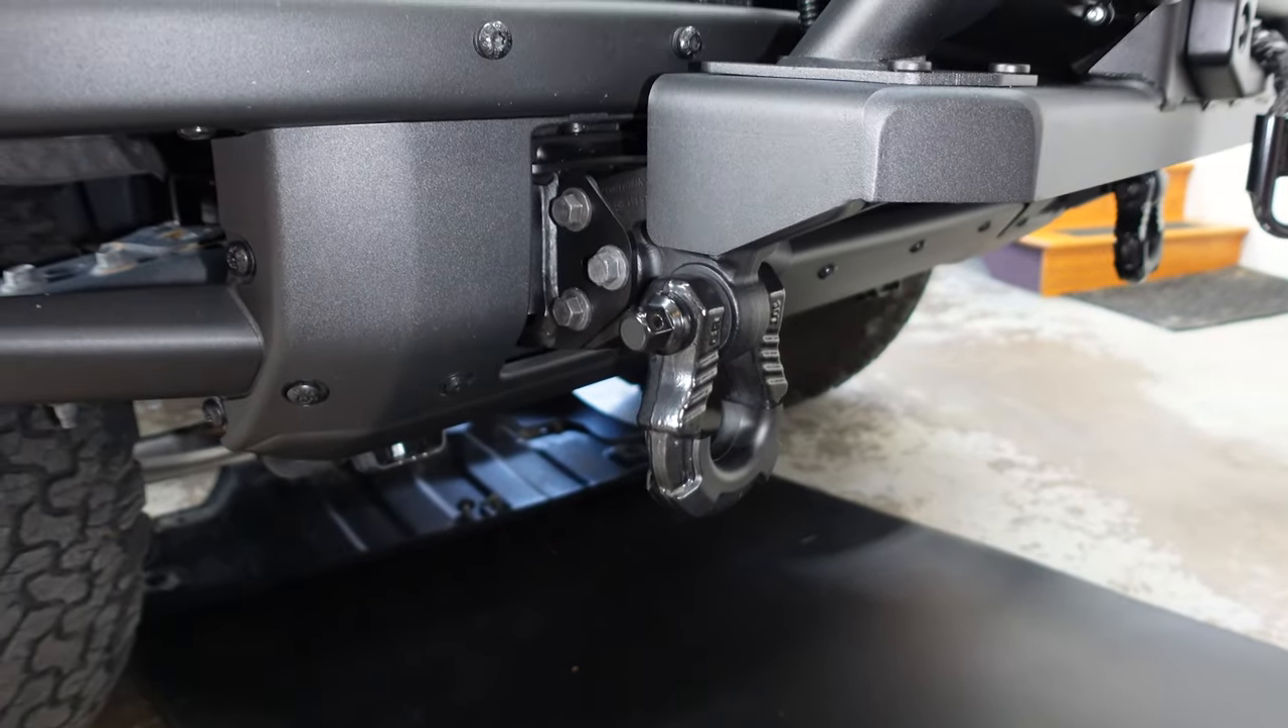So we have our Gear America shackles mounted to the new recovery points.